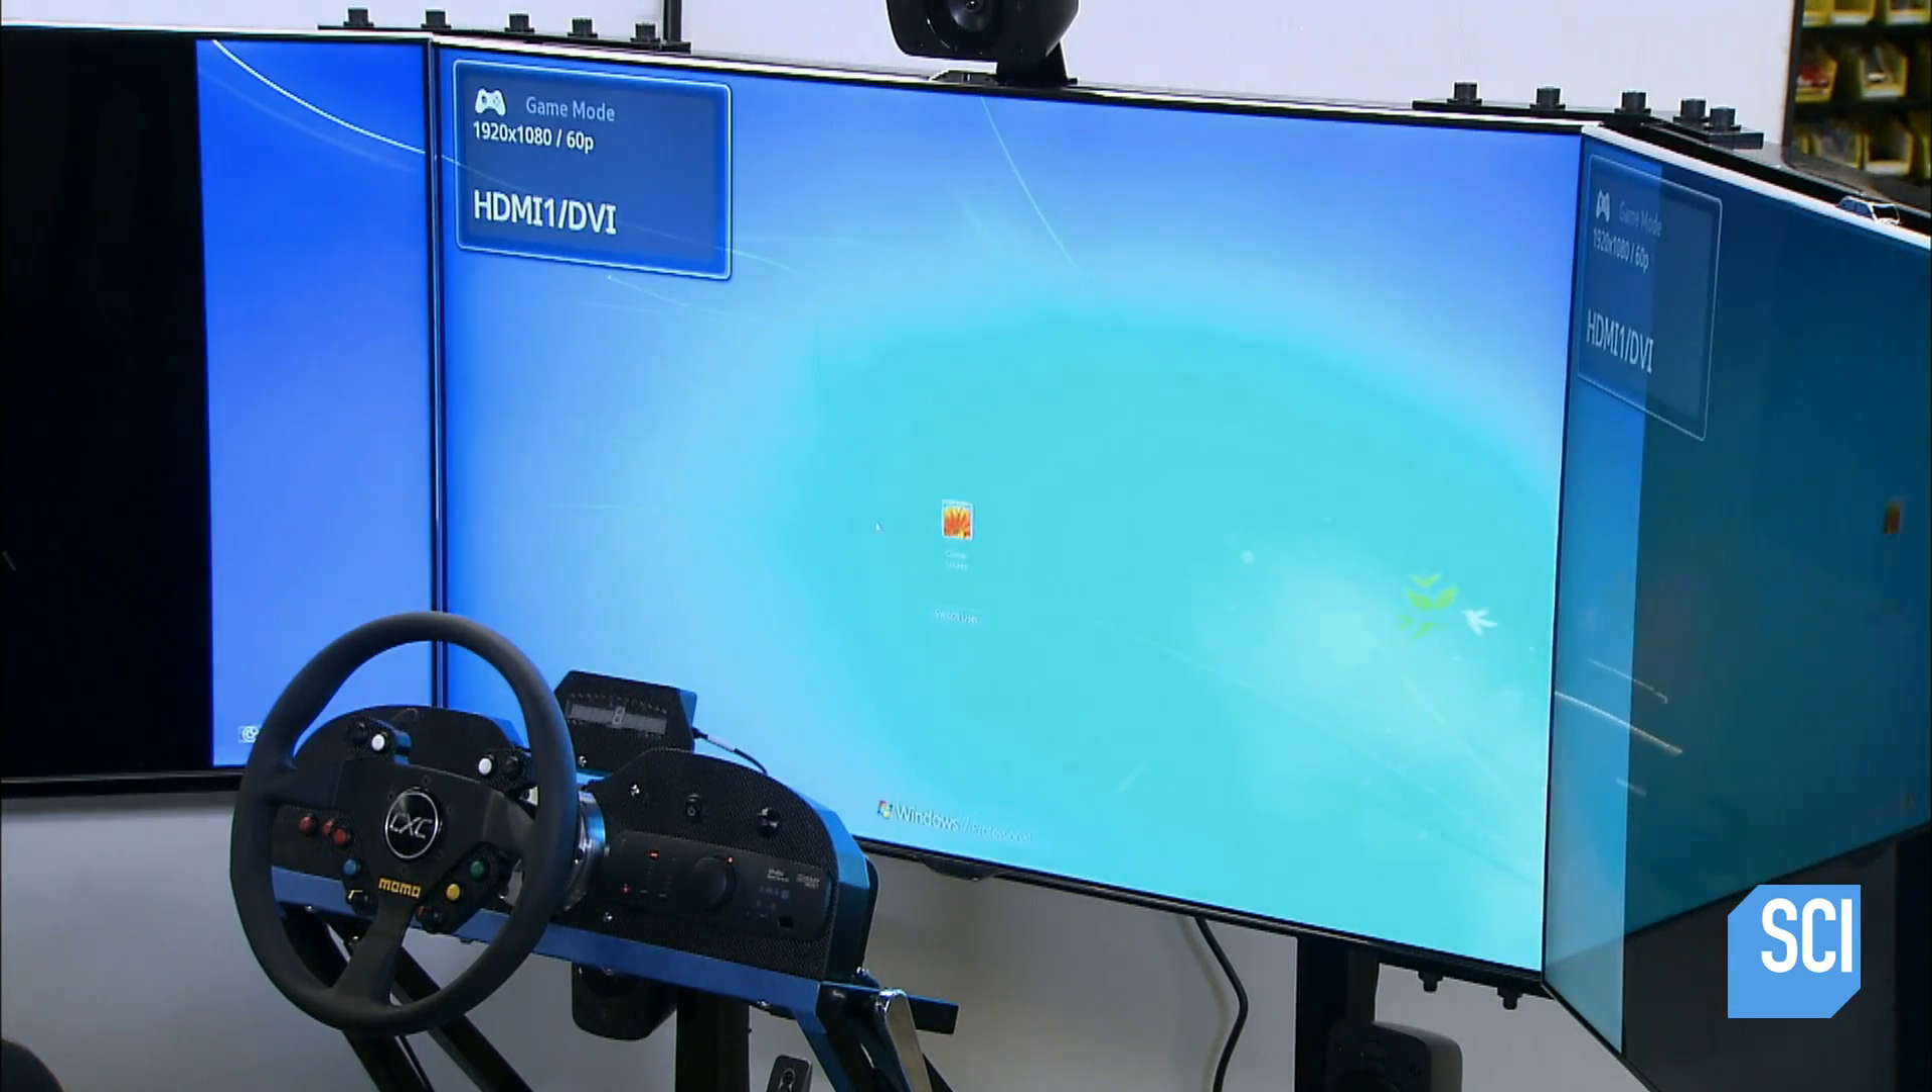Finally, the steering wheel is mounted to the dash. It snaps in and out, allowing the driver to easily switch between steering wheel models.